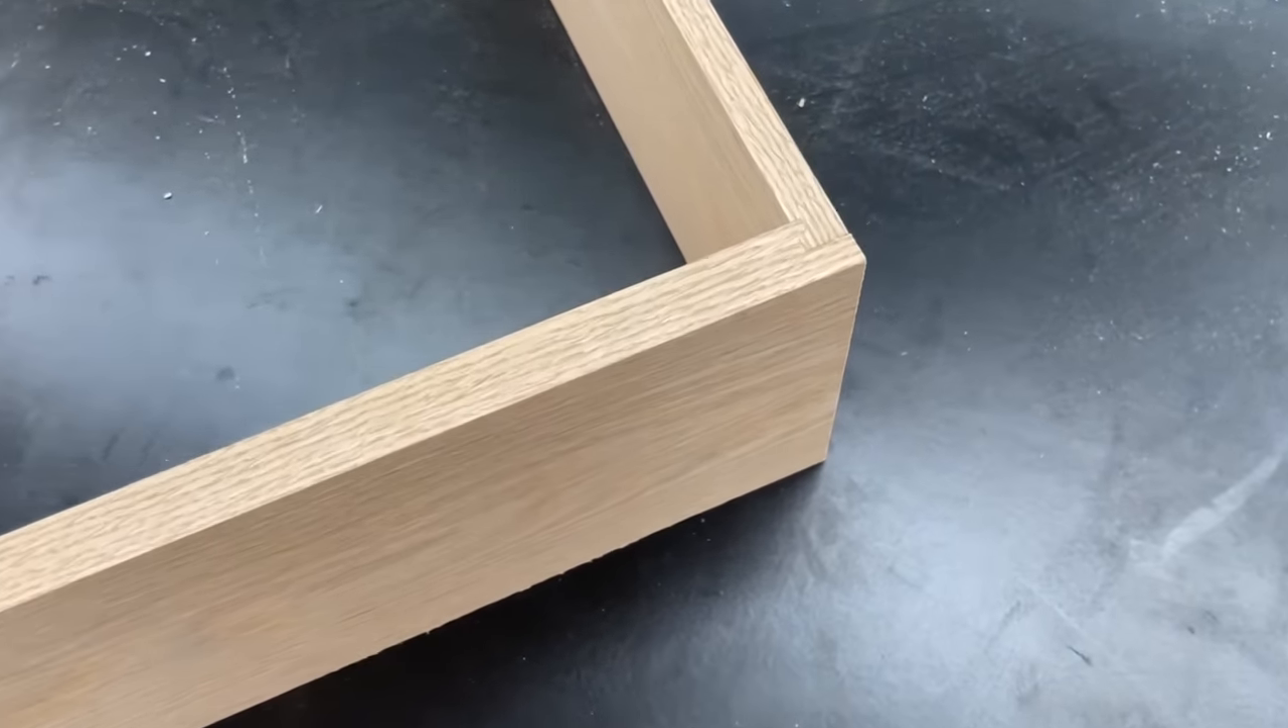And just like that we have our three quarter inch front meeting up to our half inch sides right on the money.